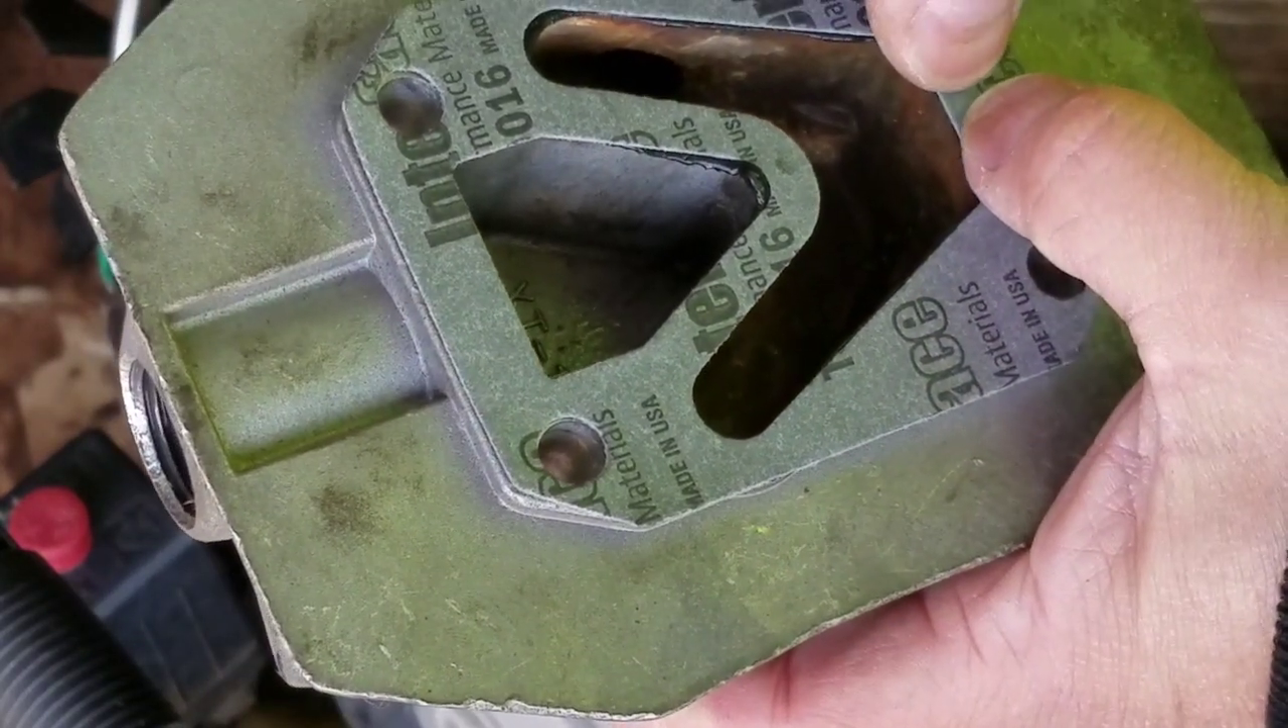I just put the gasket onto this top head part here and as I'm pushing down the silicone gasket is seating but a little bit of residue is coming out because I put too much right which is expected.